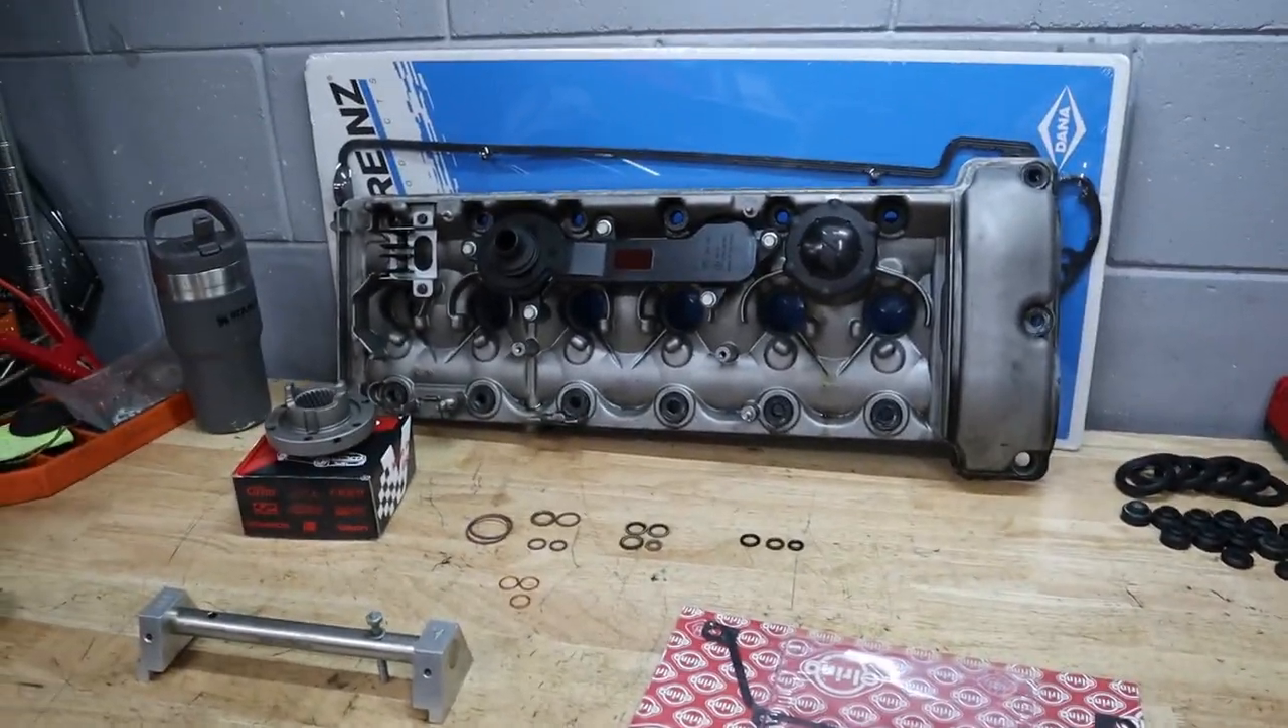You can see I already have the valve cover removed here.